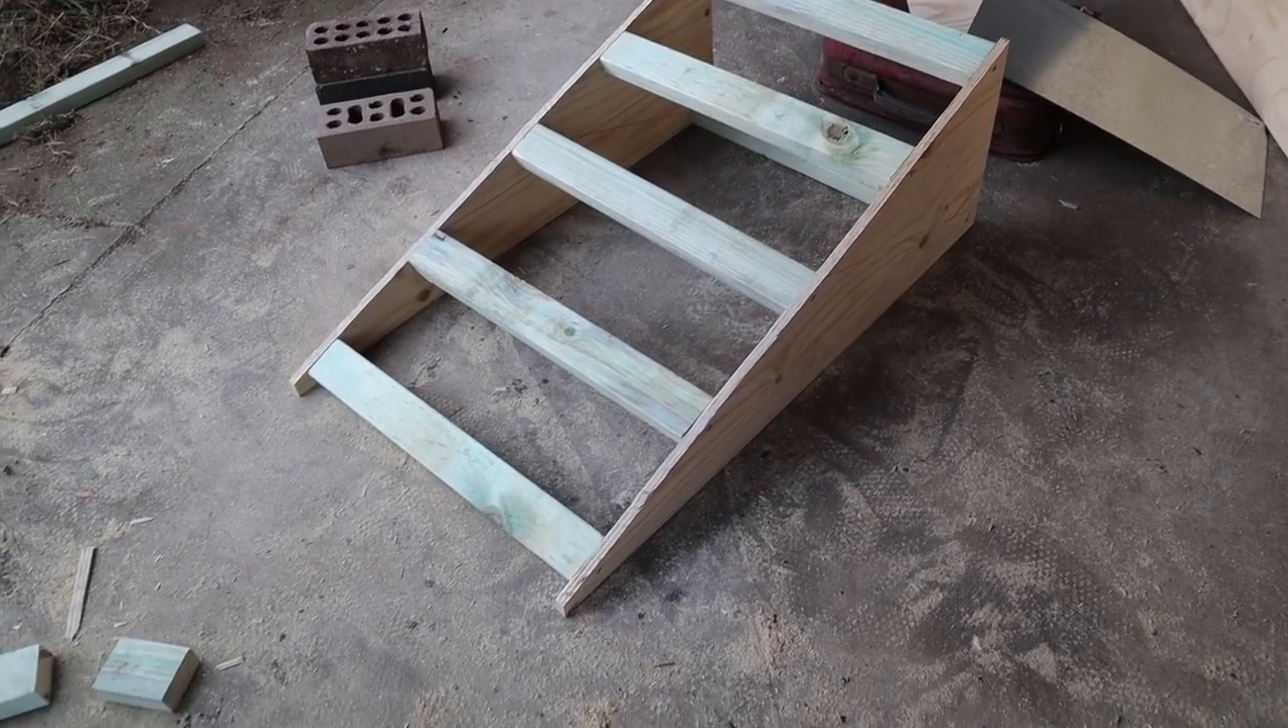We have the basic structure of this kicker. We just got to do the top sheet.